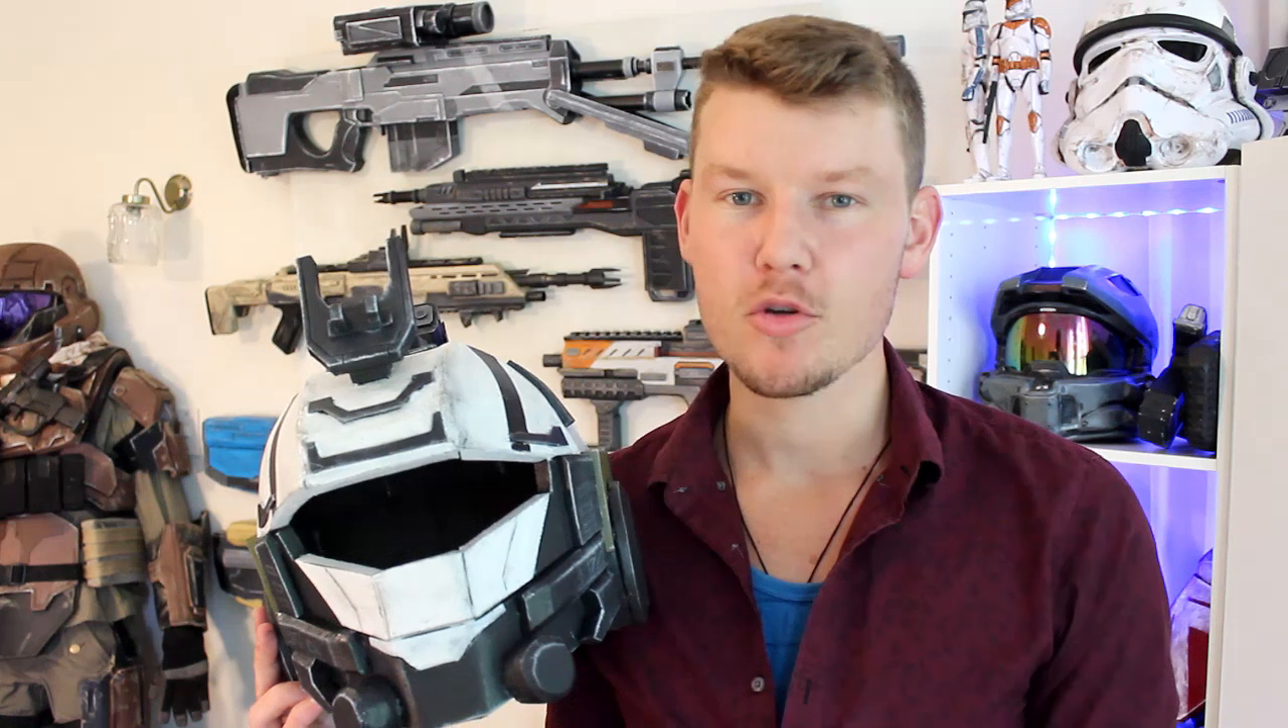You'll also be noting that there isn't a visor installed at the moment.